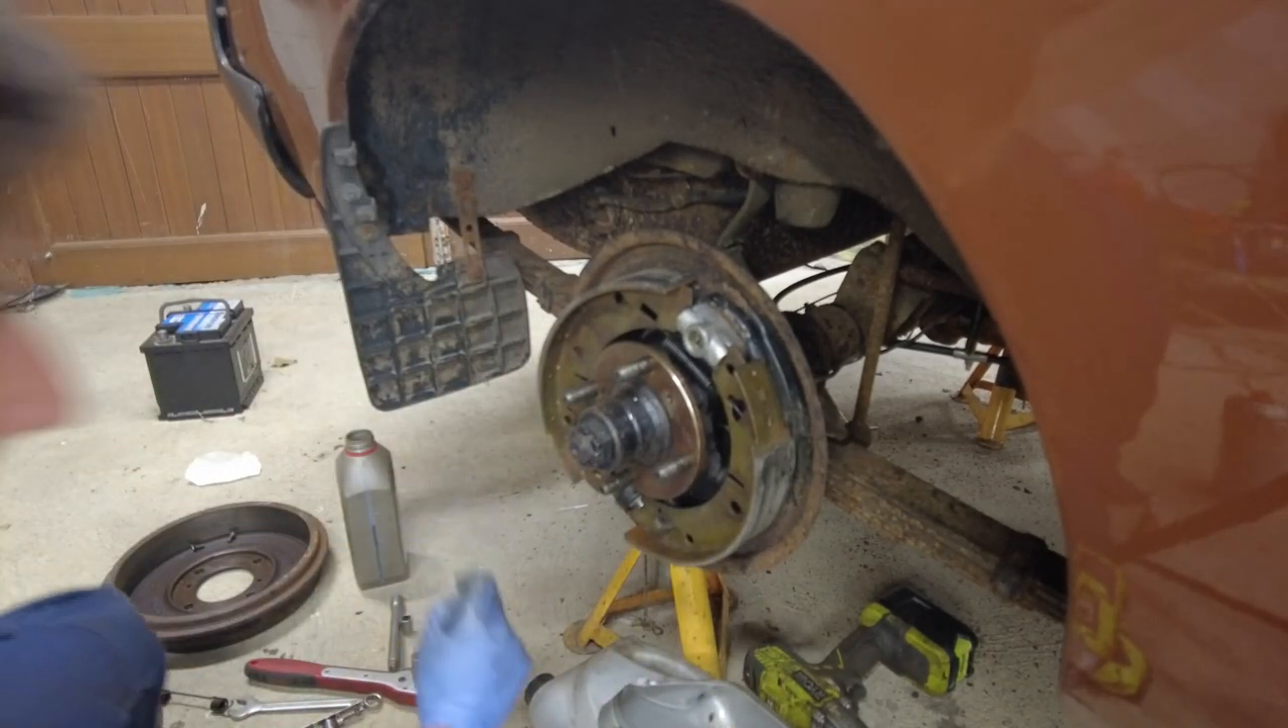That shoe is in place now.